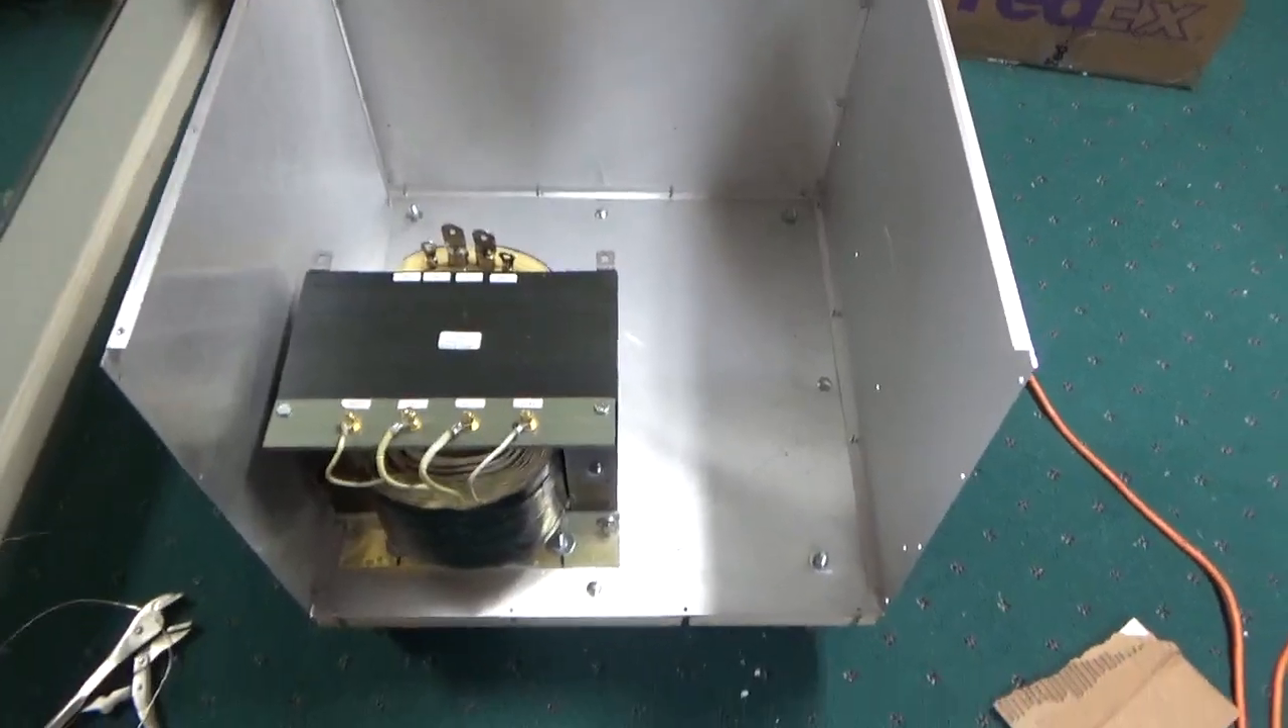So, I've got the transformer in the cabinet.